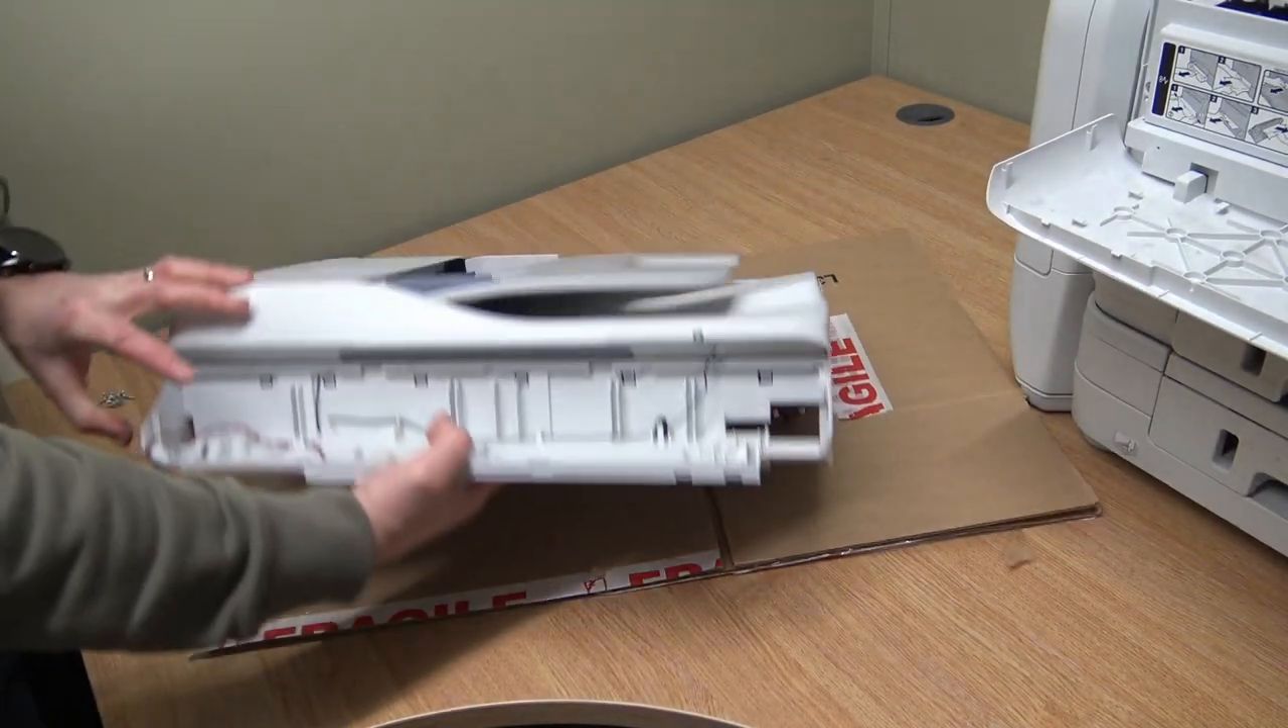So we've got the whole scanner unit off including the document feeder.